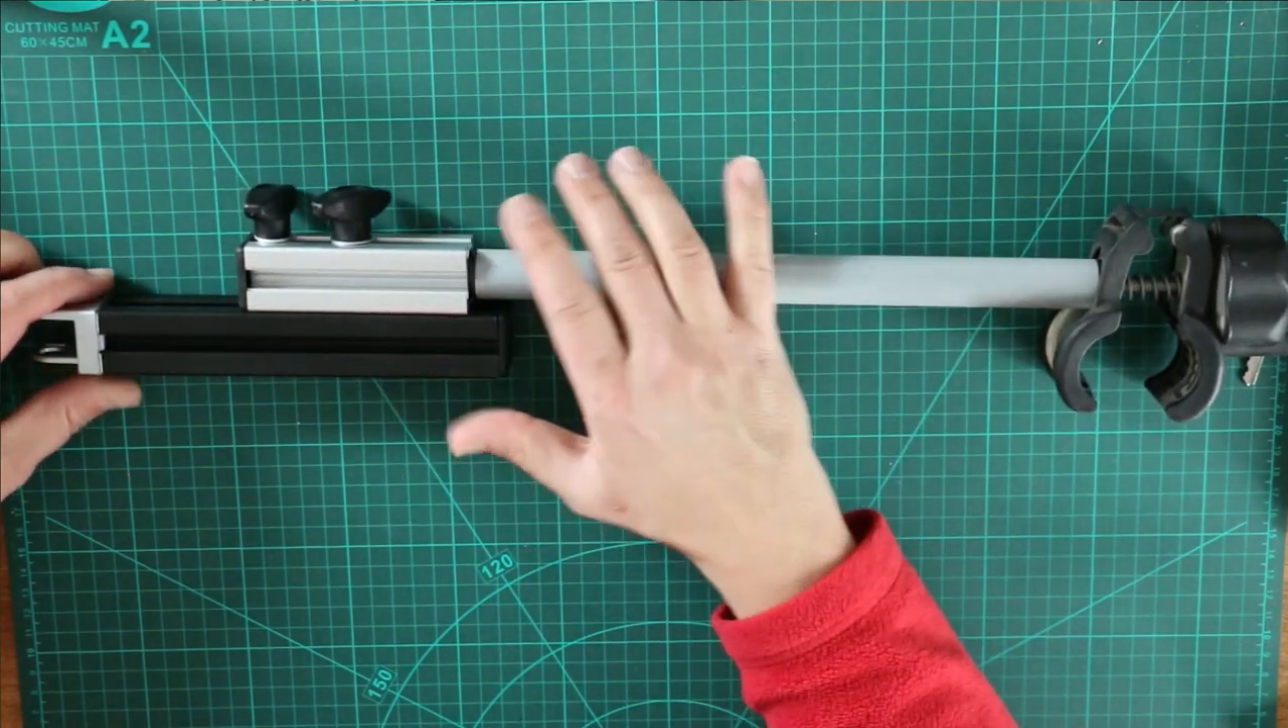Und hier habe ich die beiden Systemprofile verbunden mit den beiden Schrauben.